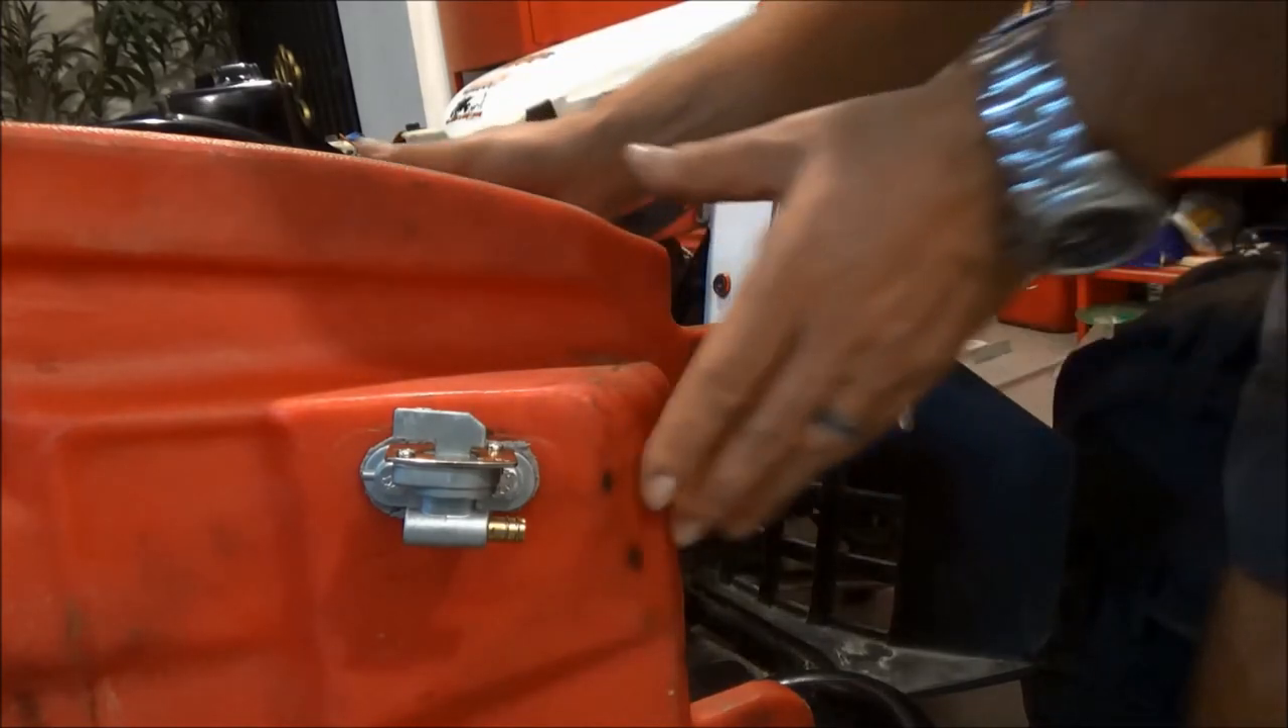There you go a new fuel switch on the fuel tank.